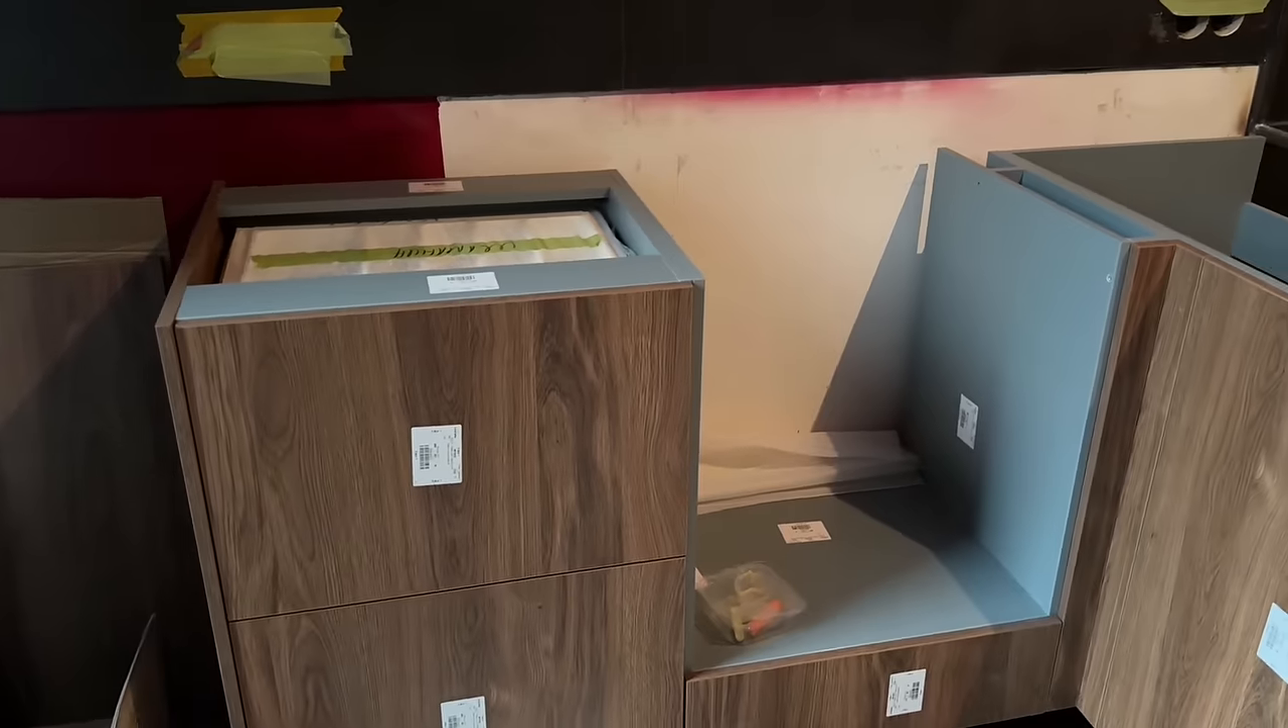Кухня кстати тоже встала но она еще не доделана.